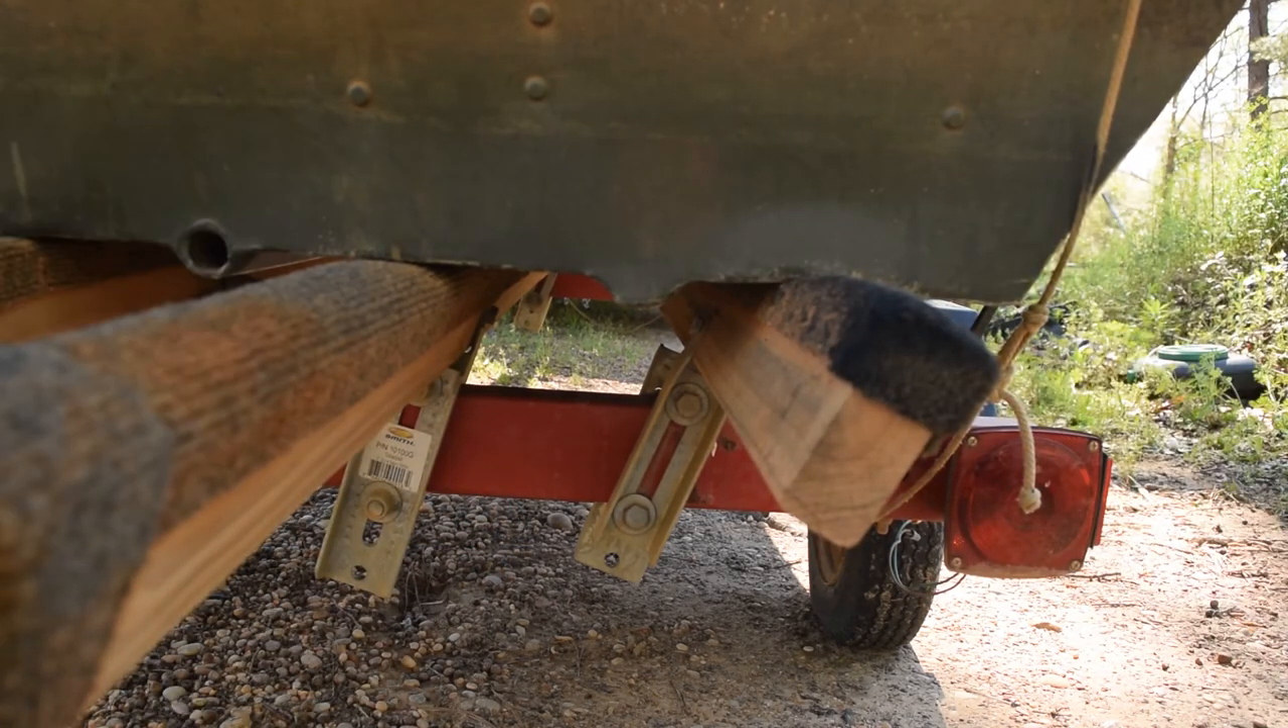I need to straighten everything up because these bunks are all tilted sideways.